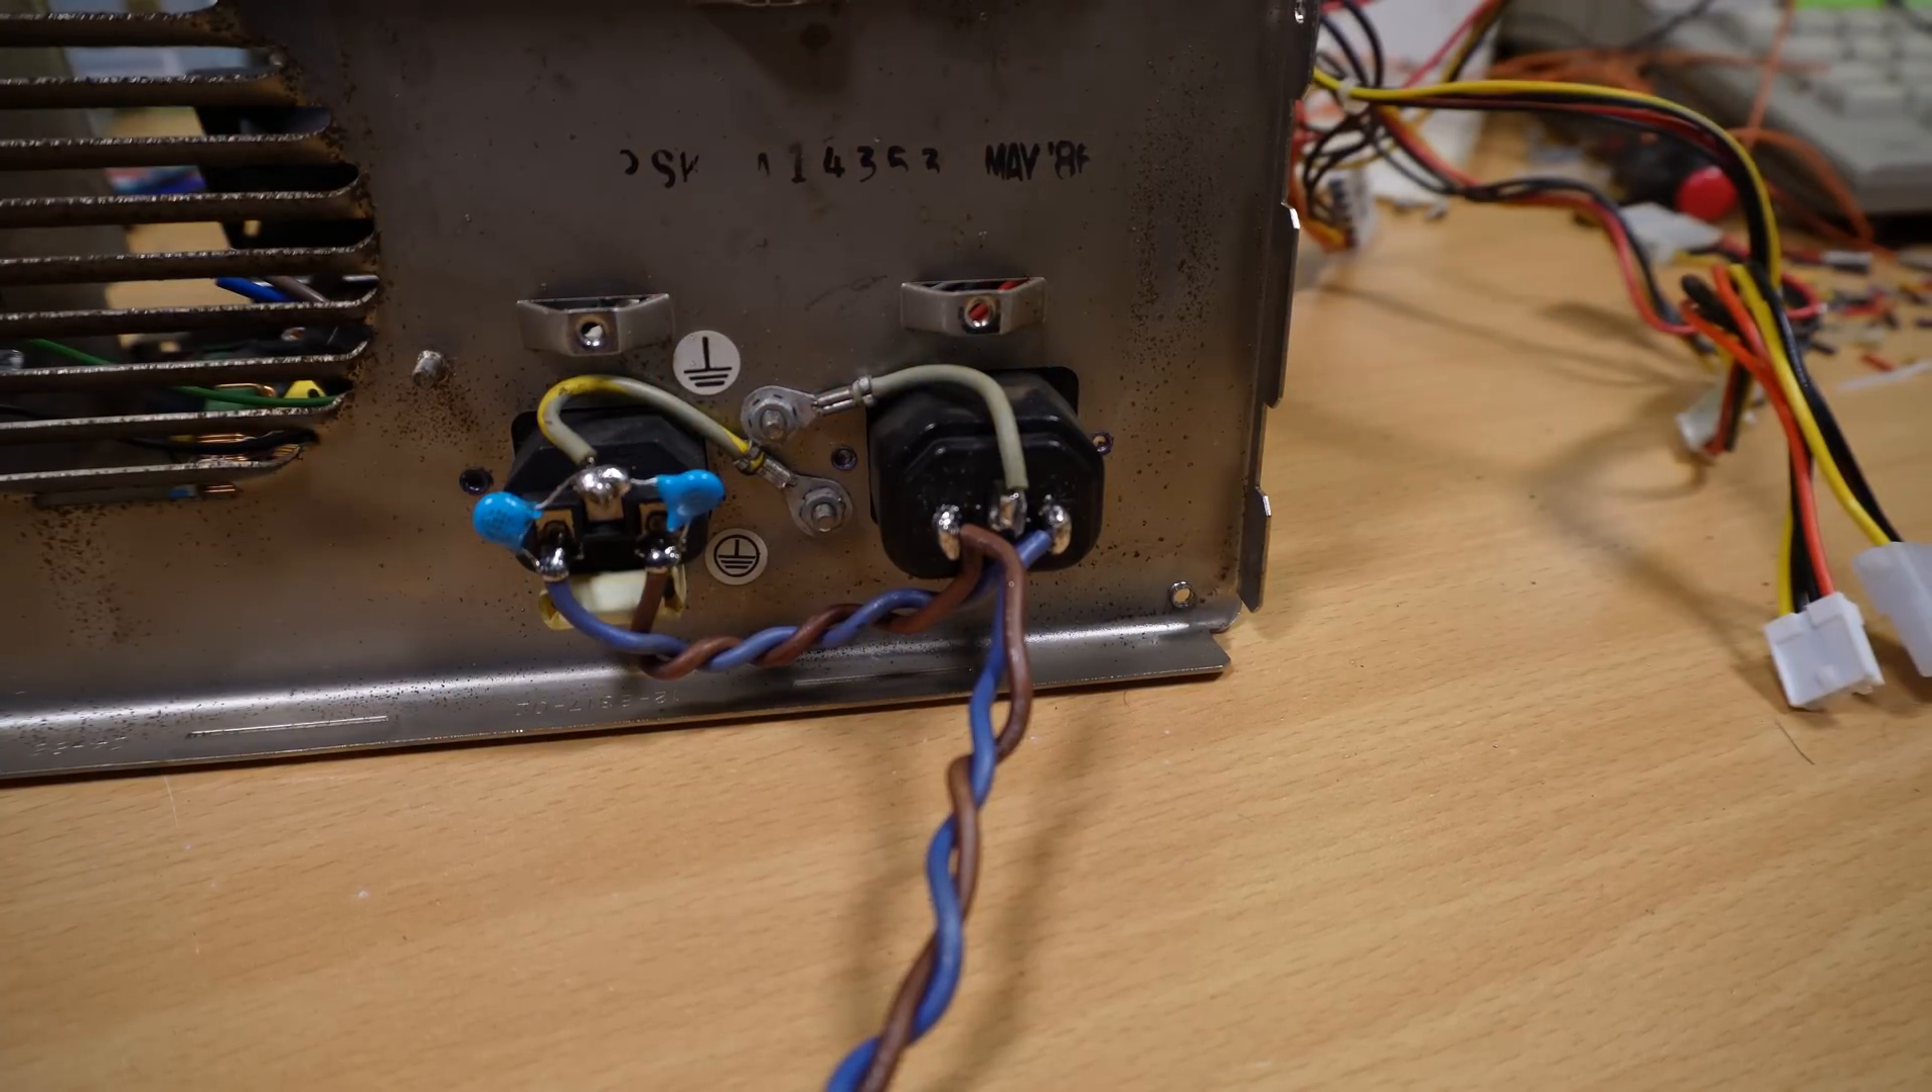And as you can see the new PSU had some decoupling and bypass capacitors on the power input which I've already transferred over.